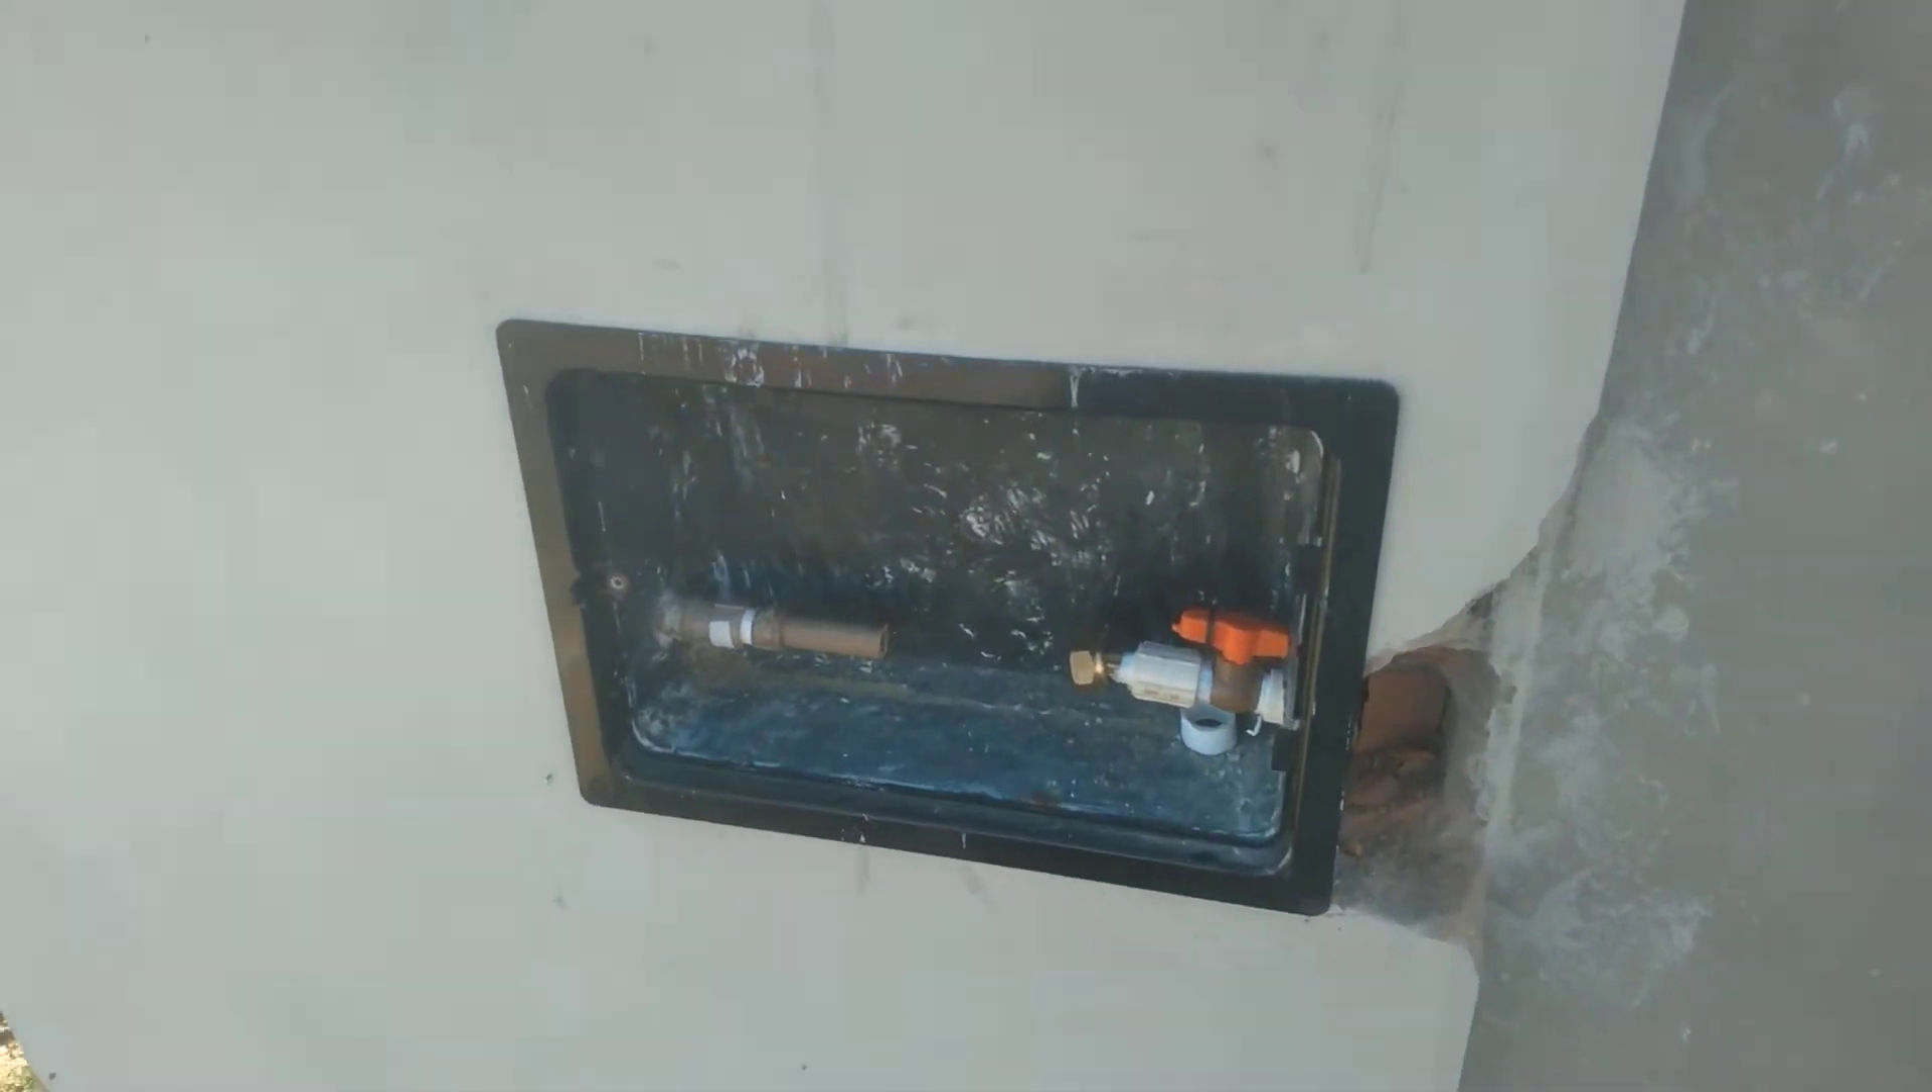Já está instalado aqui o registro, vamos fazer a ligação e colocar aqui o hidrômetro.